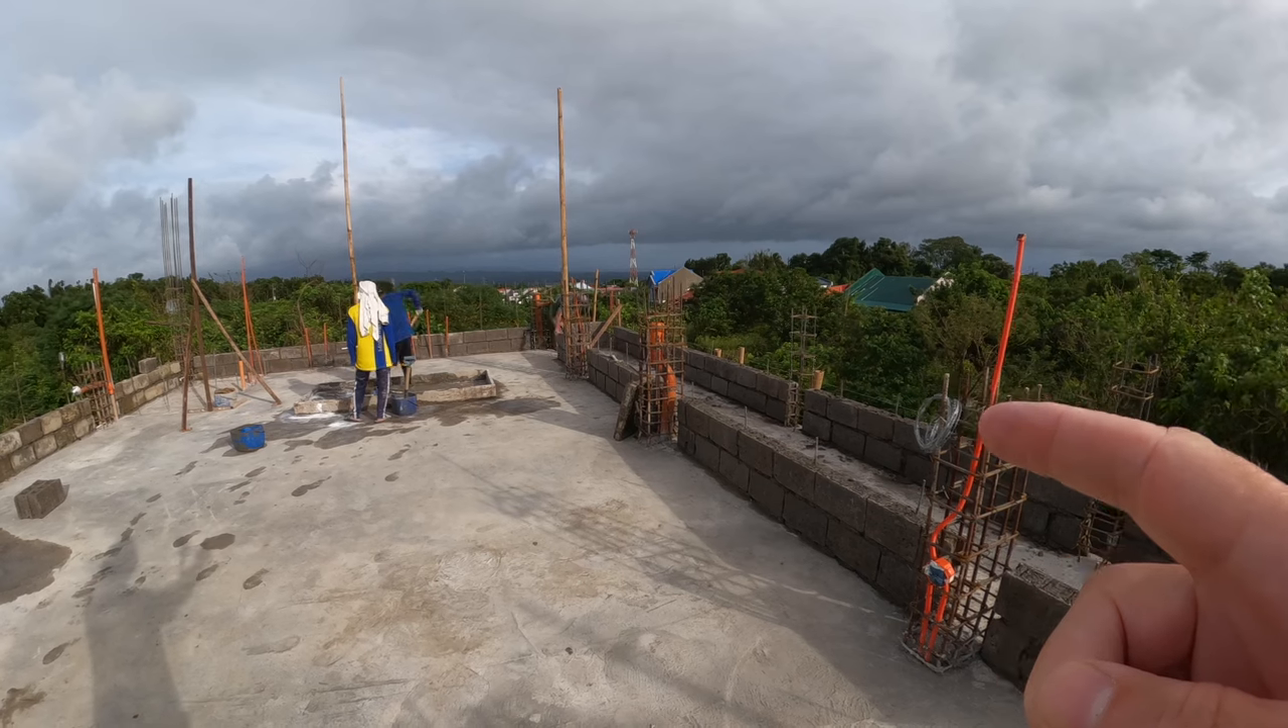I'm up here on top of the roof now, and today they were able to set all this concrete hollow block here.